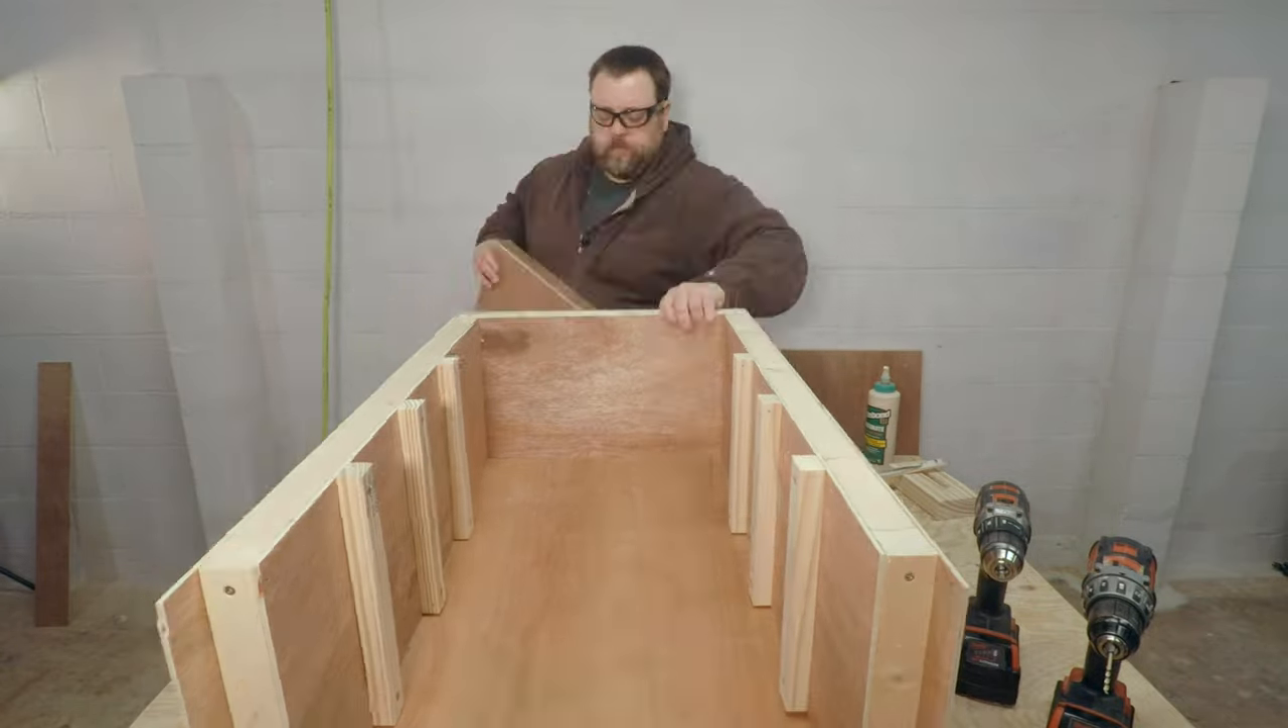Once the sides are installed I went ahead and put the bottom on.